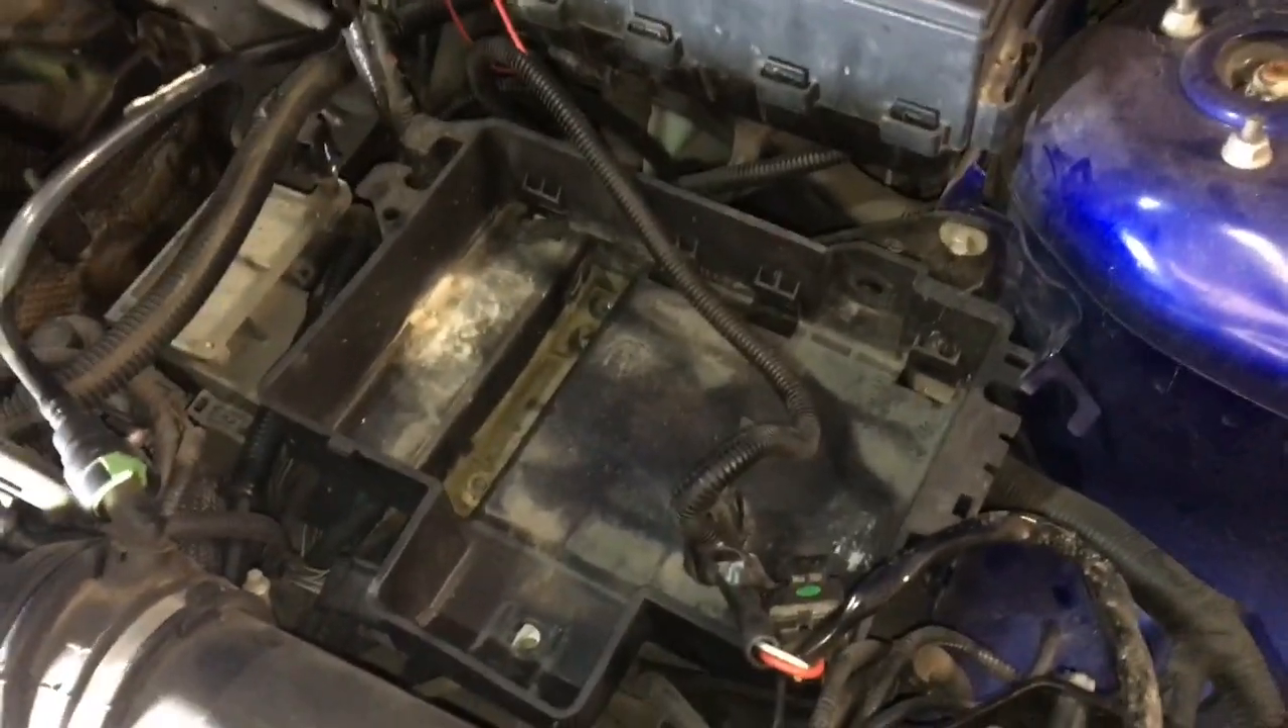All right so battery's out now the tray needs to come out.